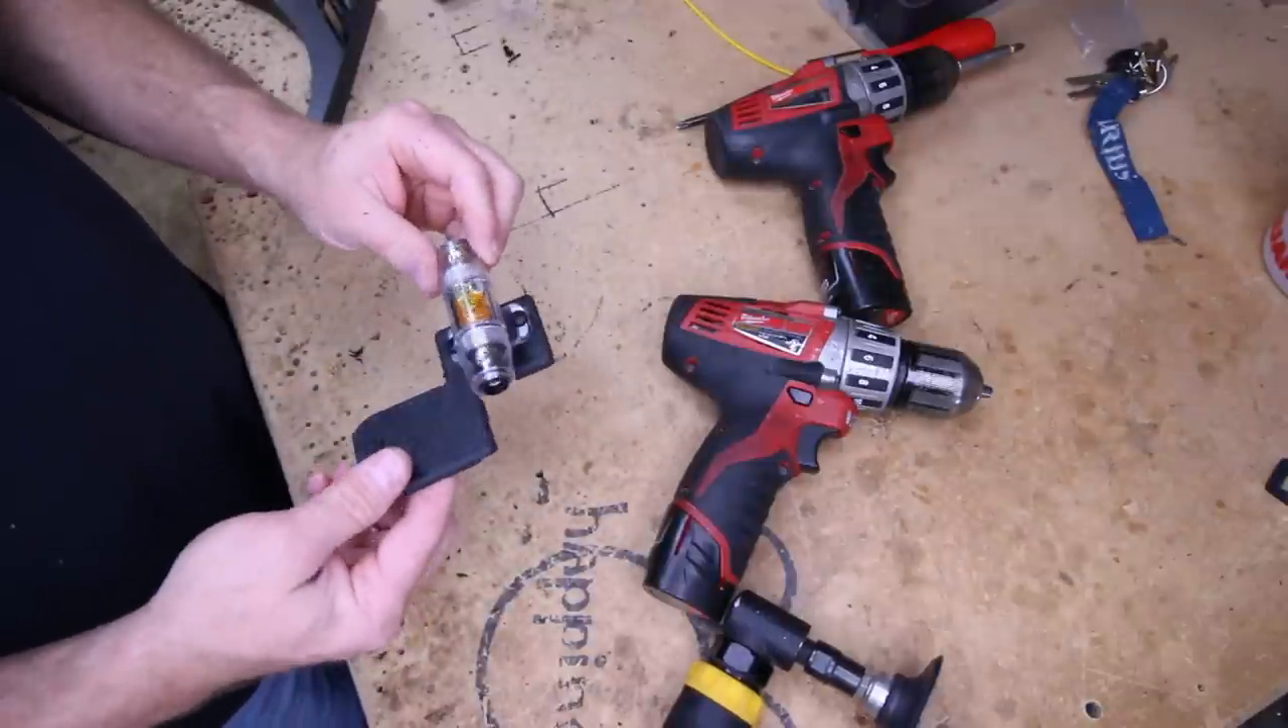Alright, so we have our fuse mount. Now all we need to do is add a piece of wire to it to go to the battery.